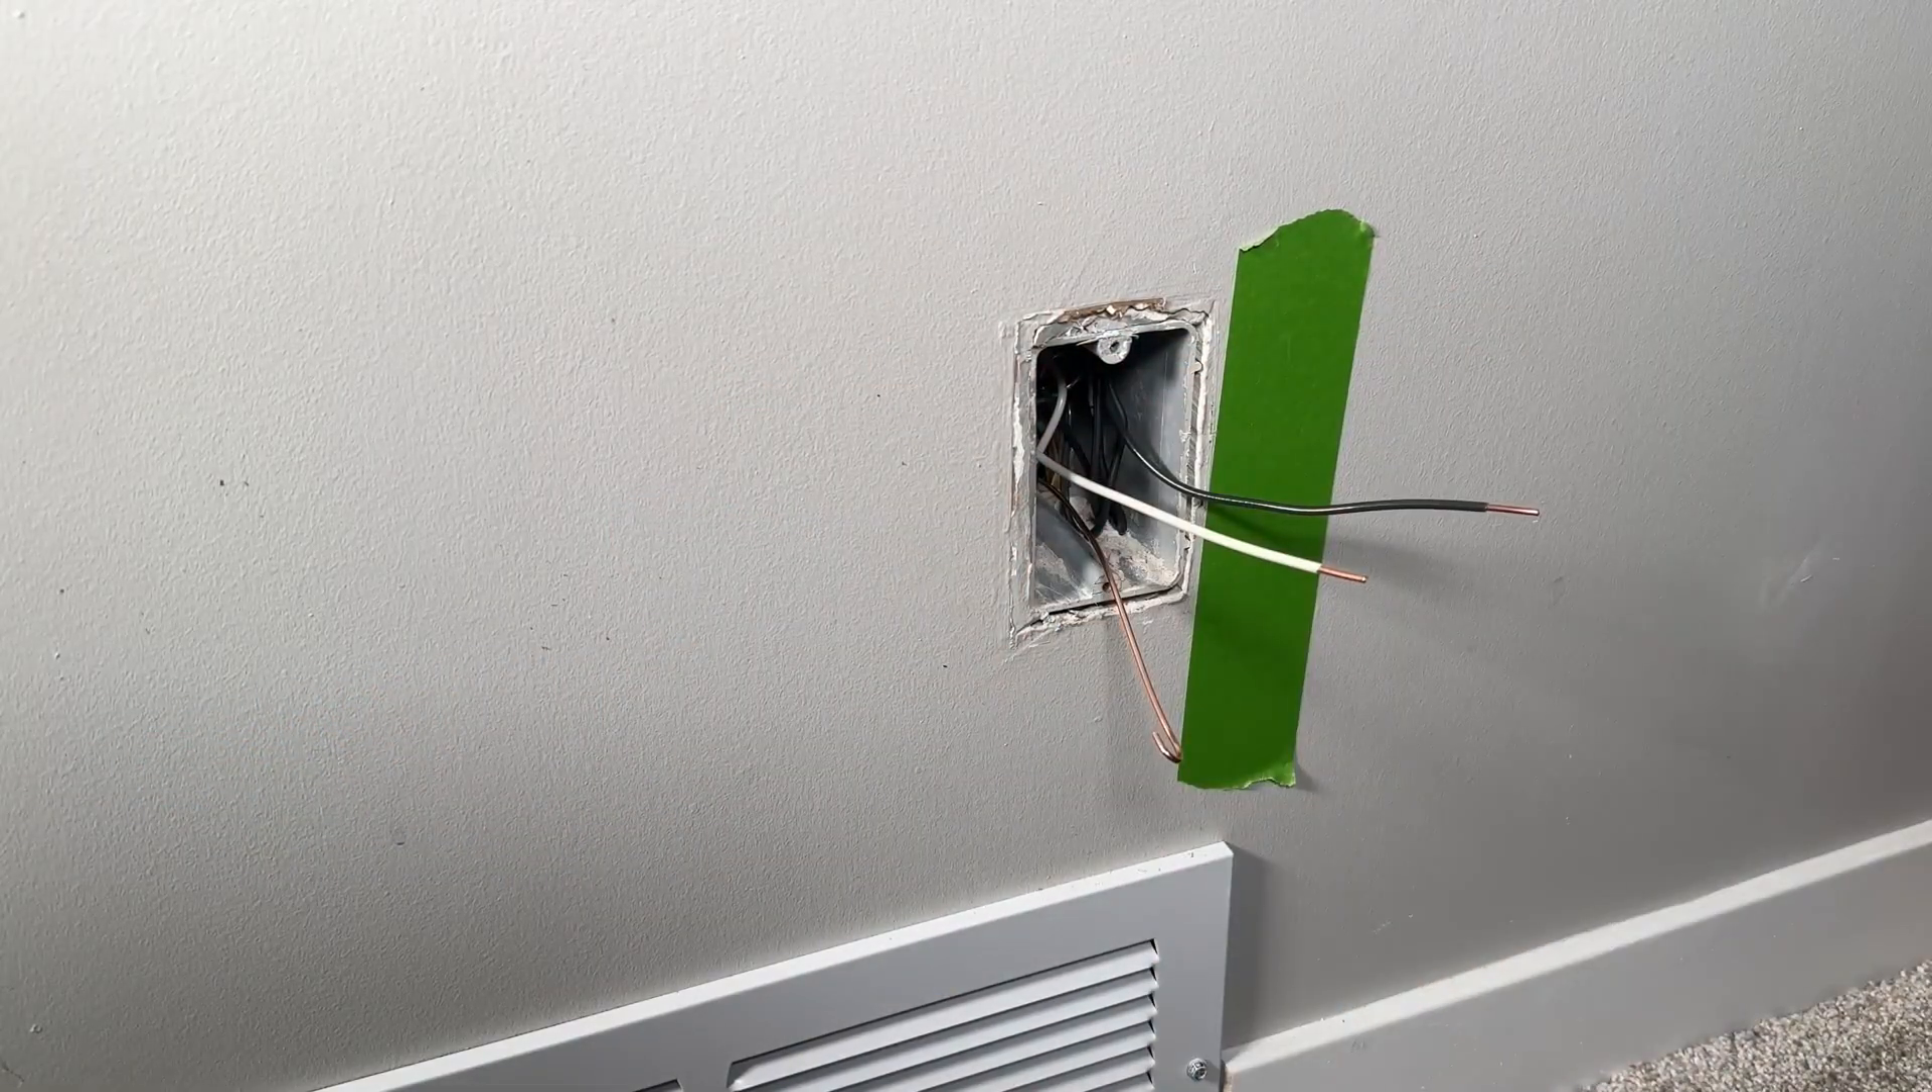Now all i have left after tucking everything back is one neutral one hot and the bare ground.